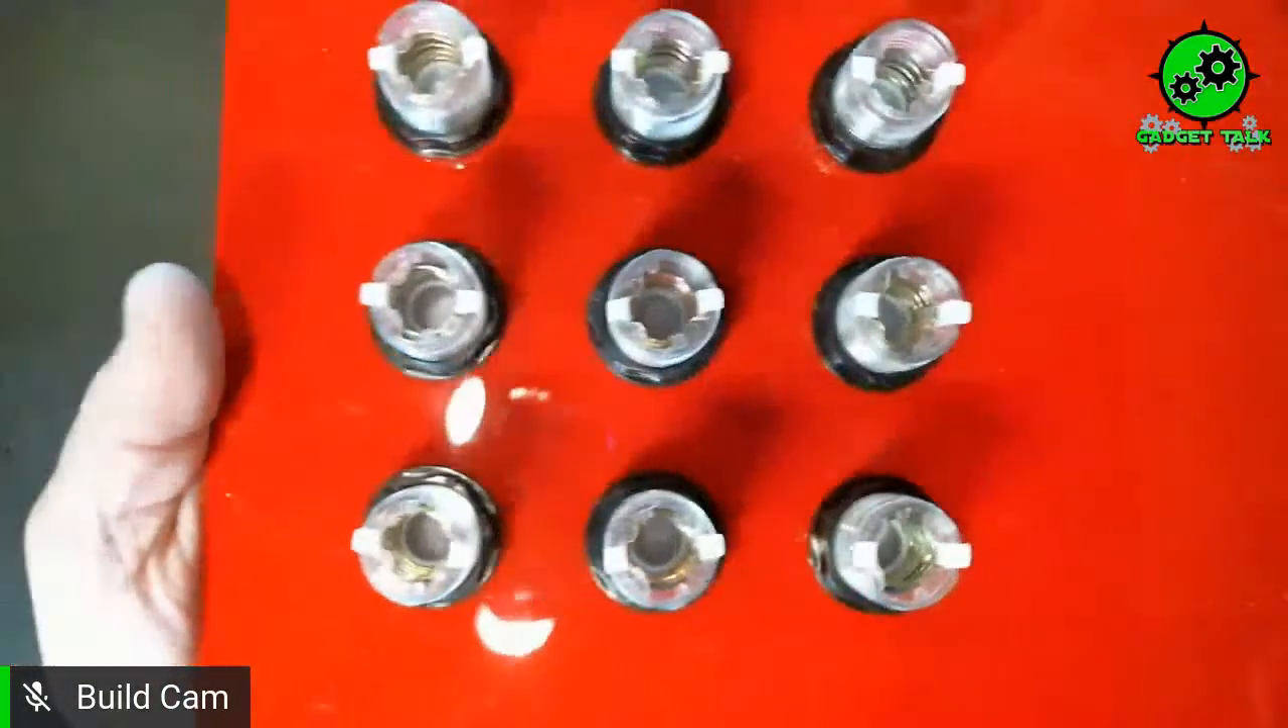So um okay so now we have all our buttons in place.